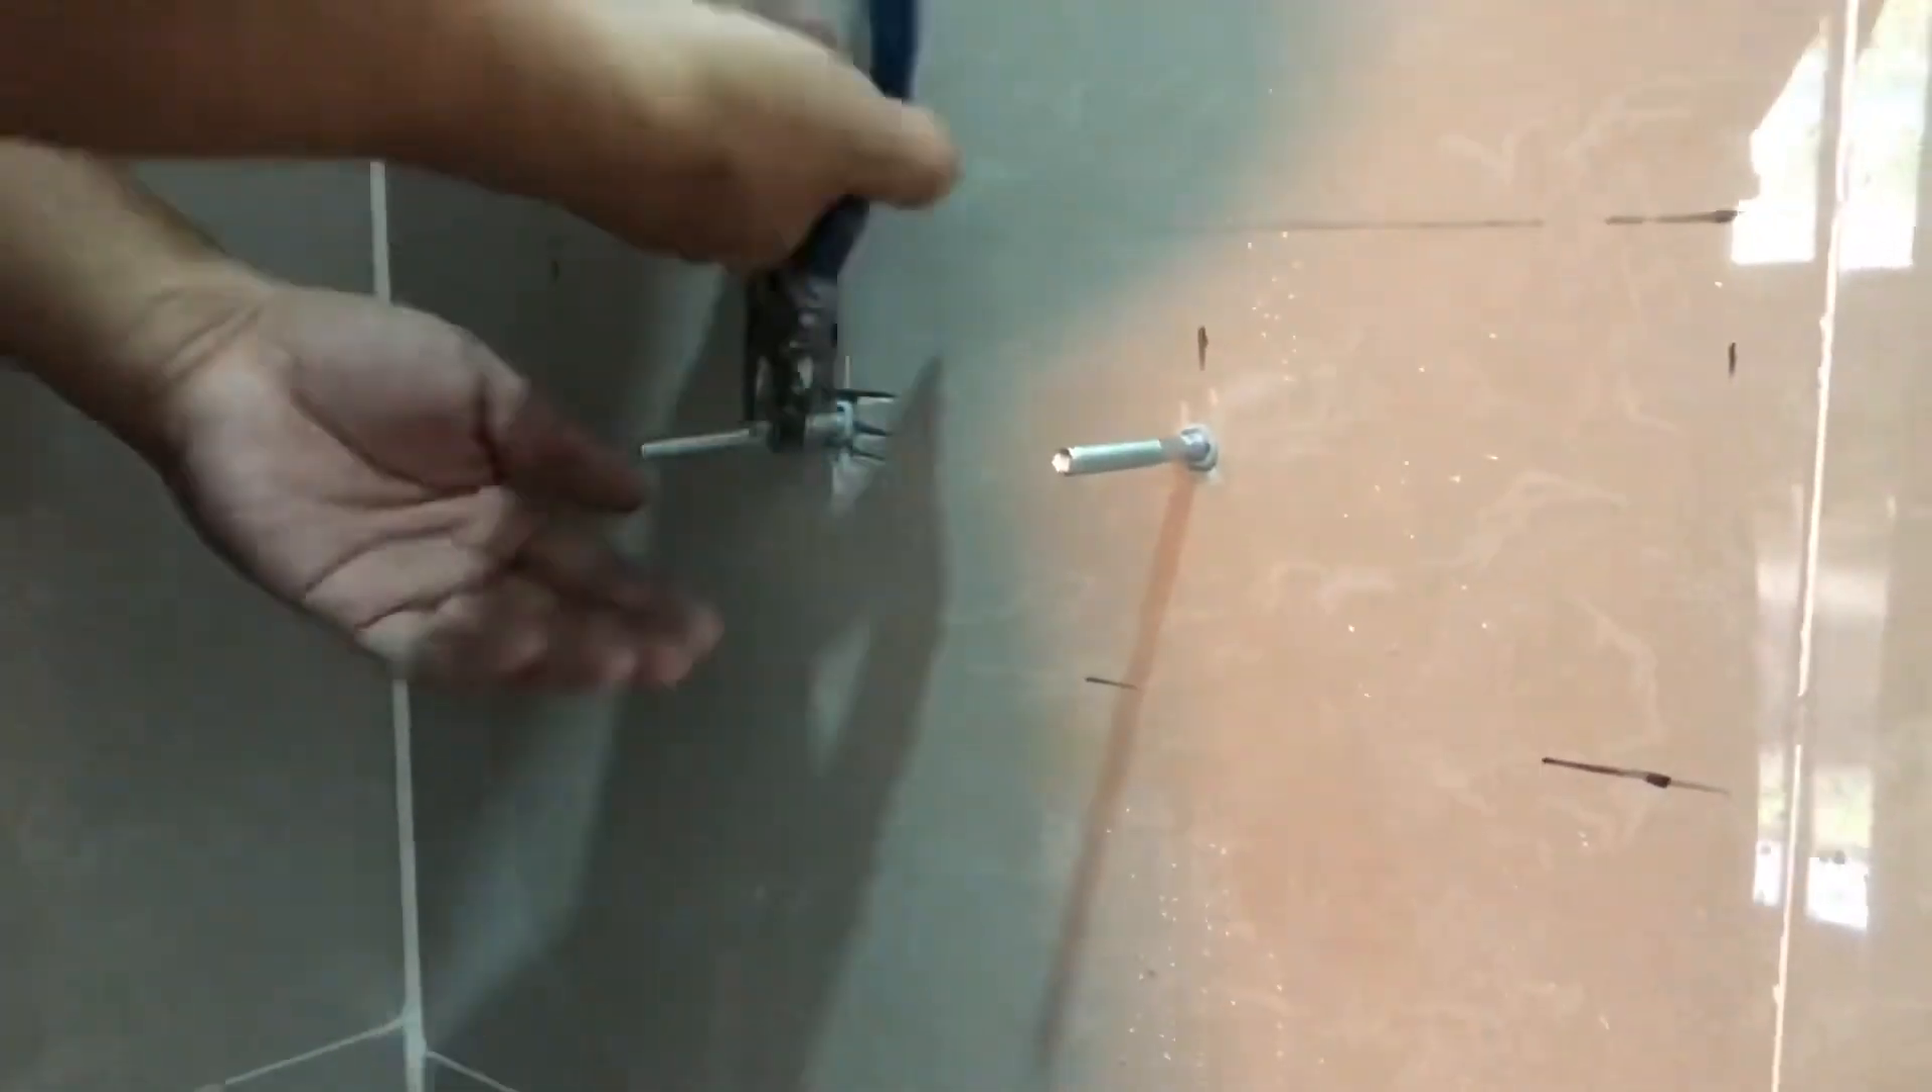Kinabit ko na yung pinaka-screw nya. Yung kasama sa binili kong lavatory.